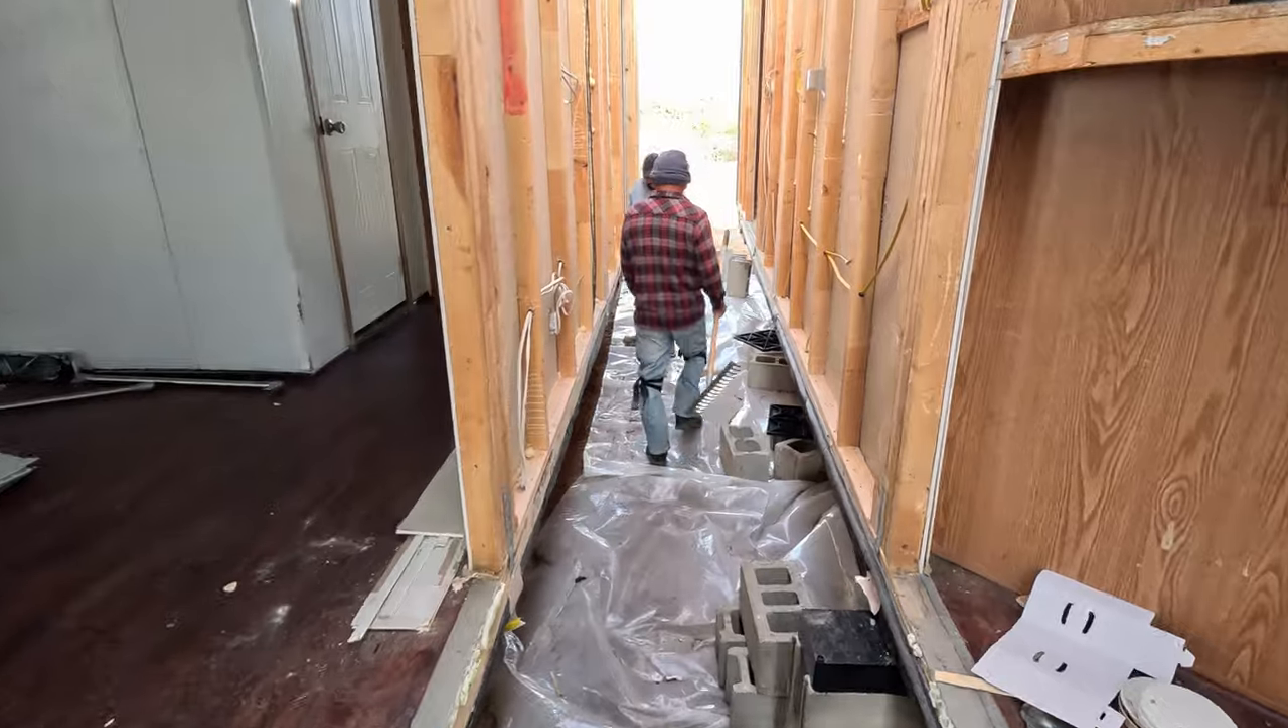And this is what a split in half double wide looks like just before we put it together.